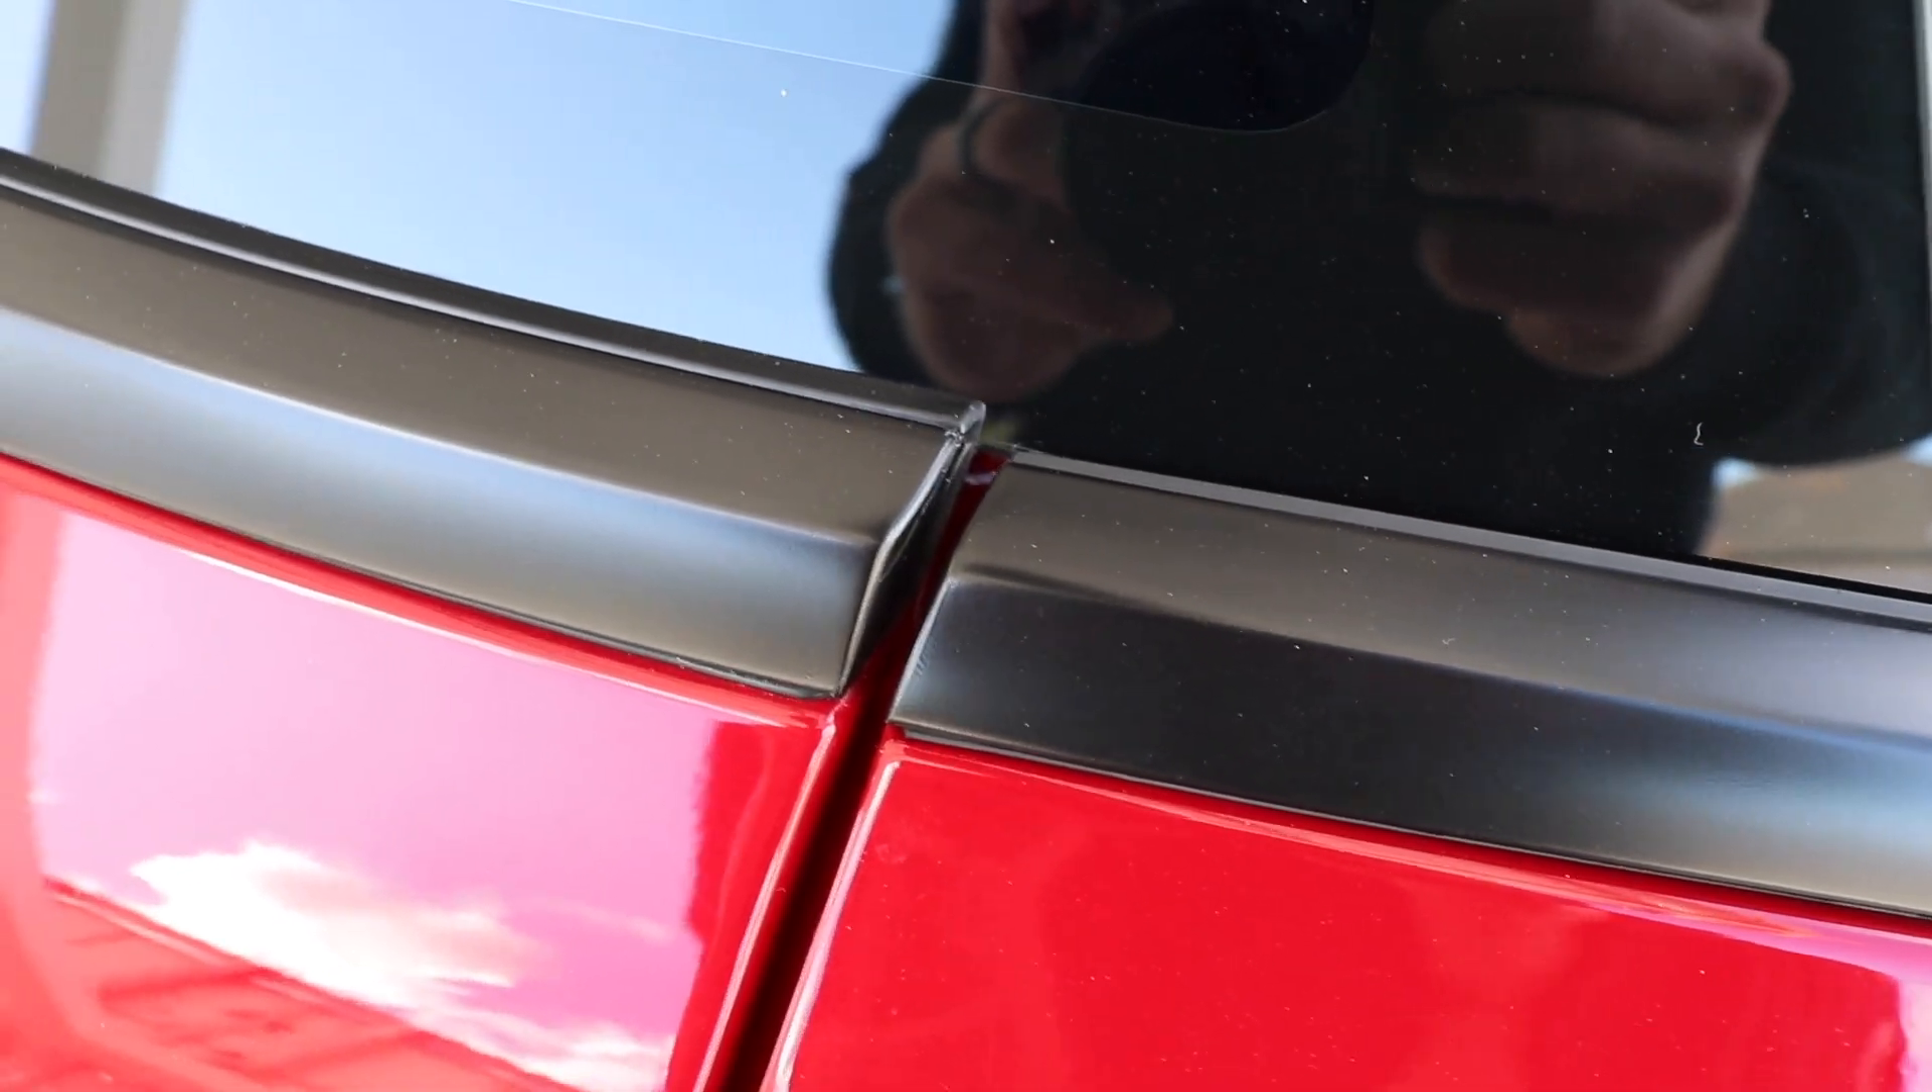Here you can see the trim doesn't quite line up it's a little bit off.